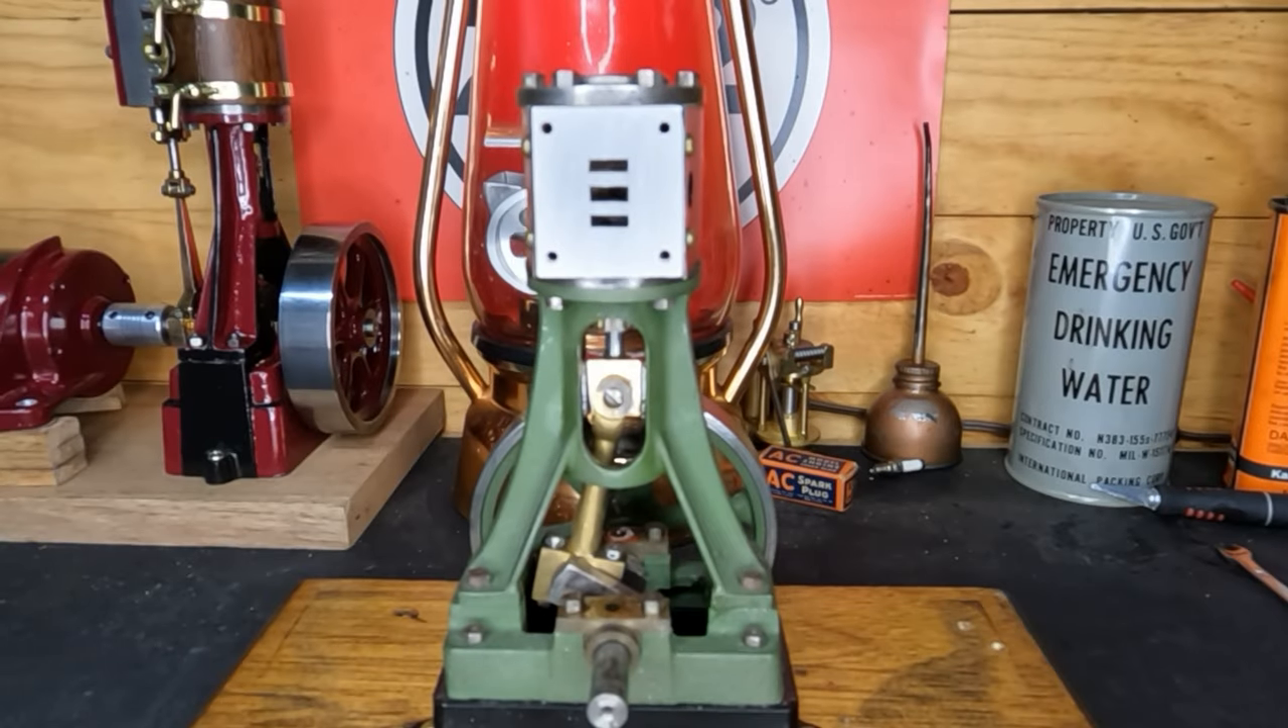Where we're at is our cylinder is reattached.